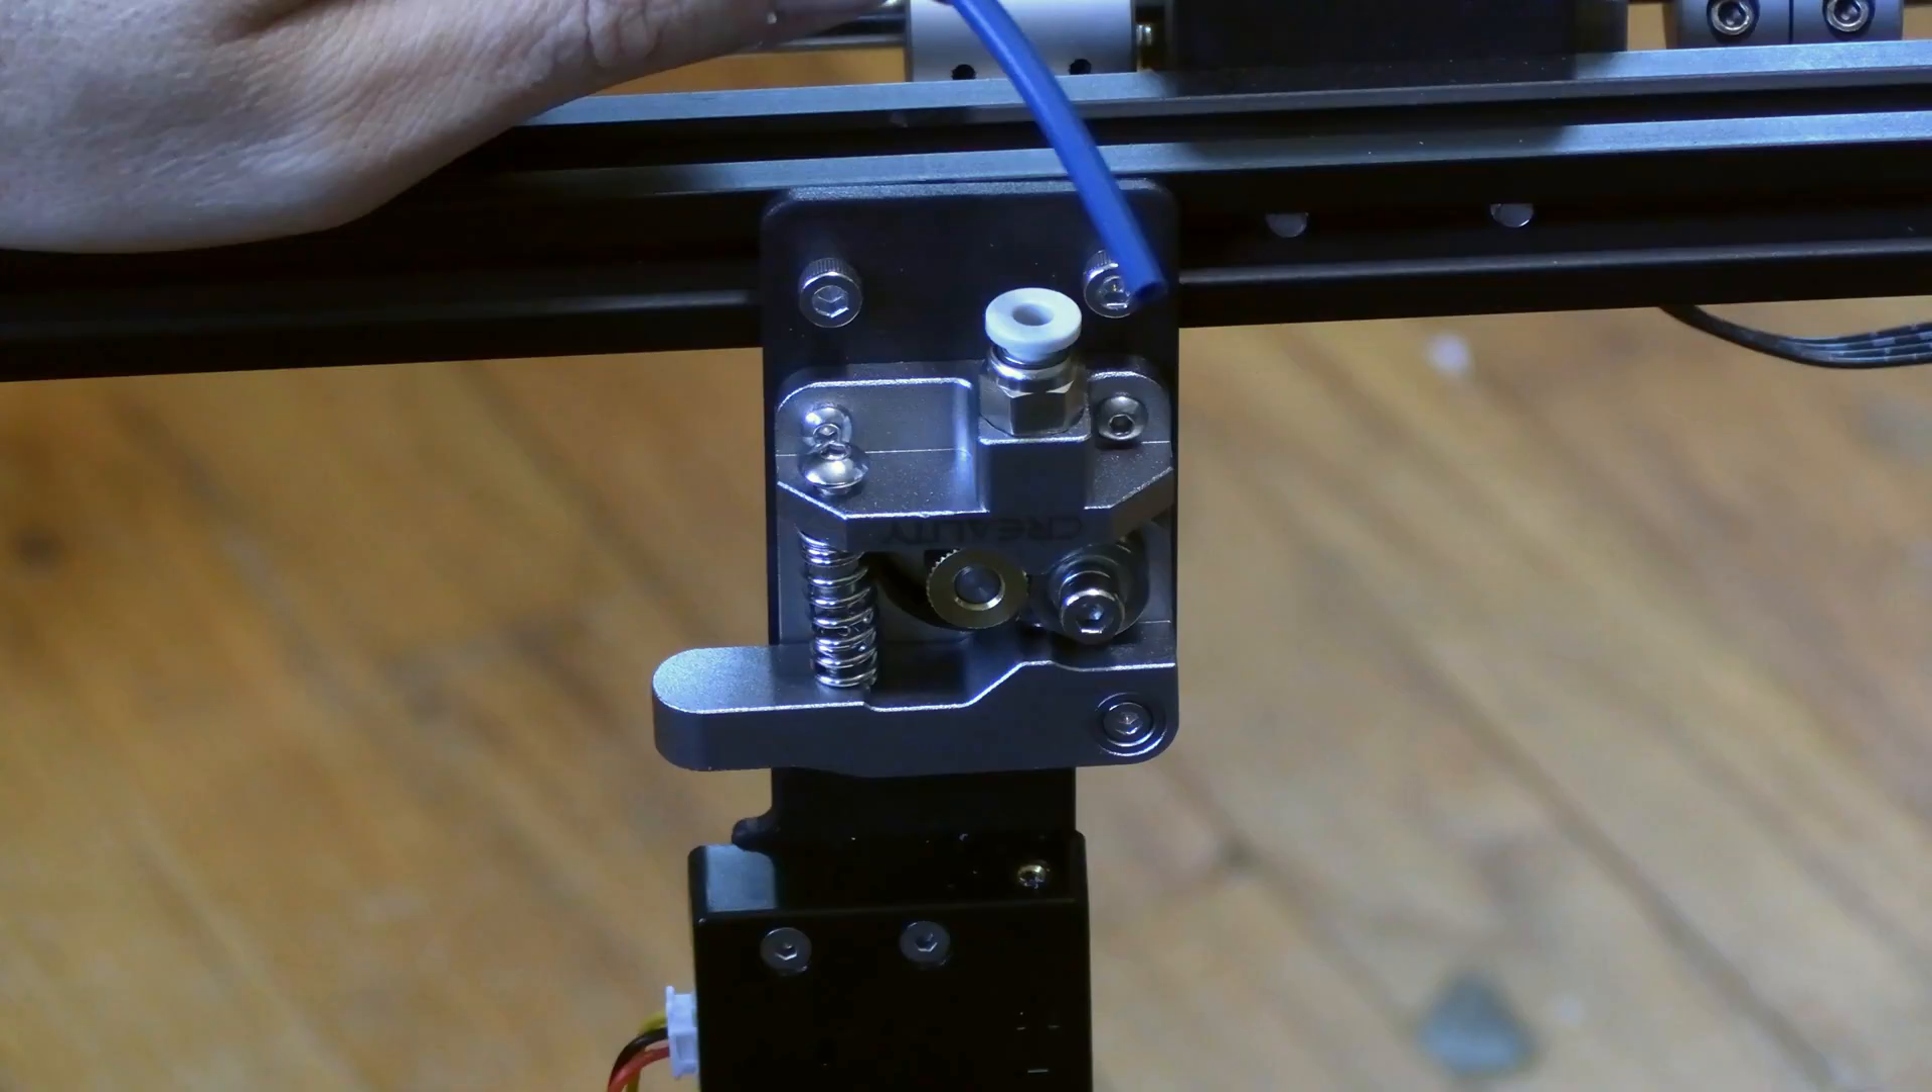And there you have it. The extruder is installed.